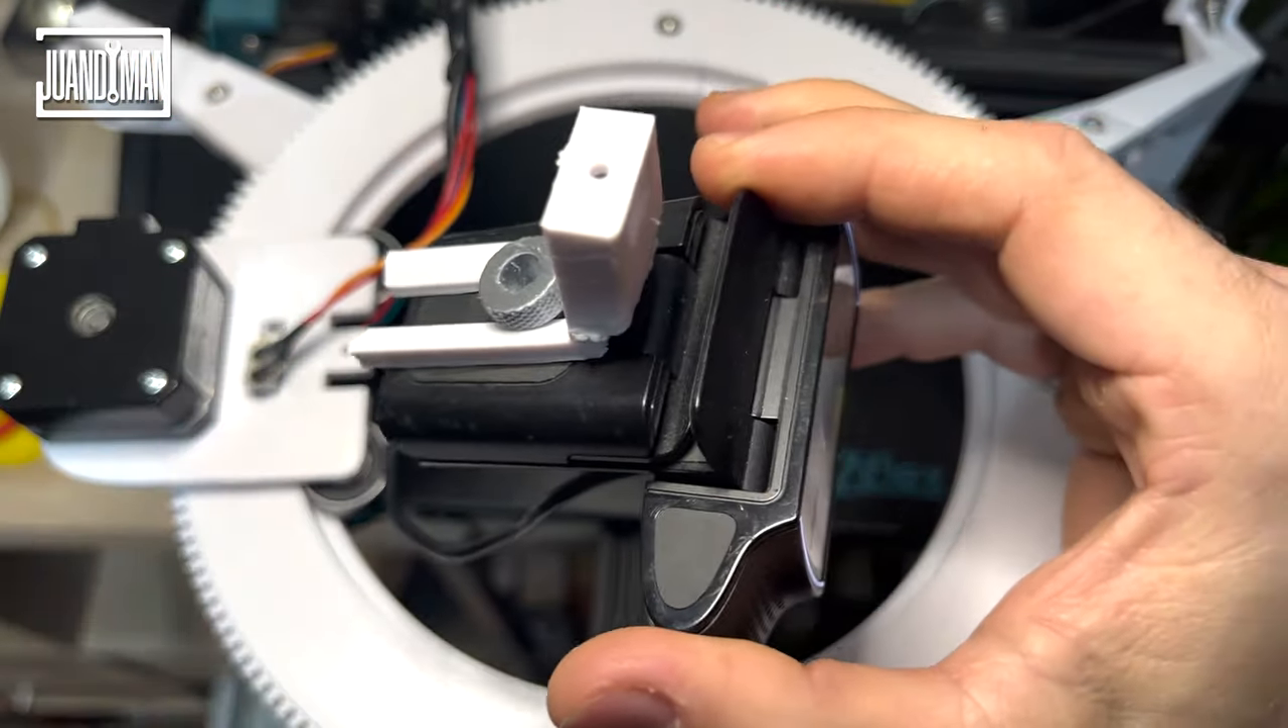Here you can see the holder of the camera mounted to the webcam.